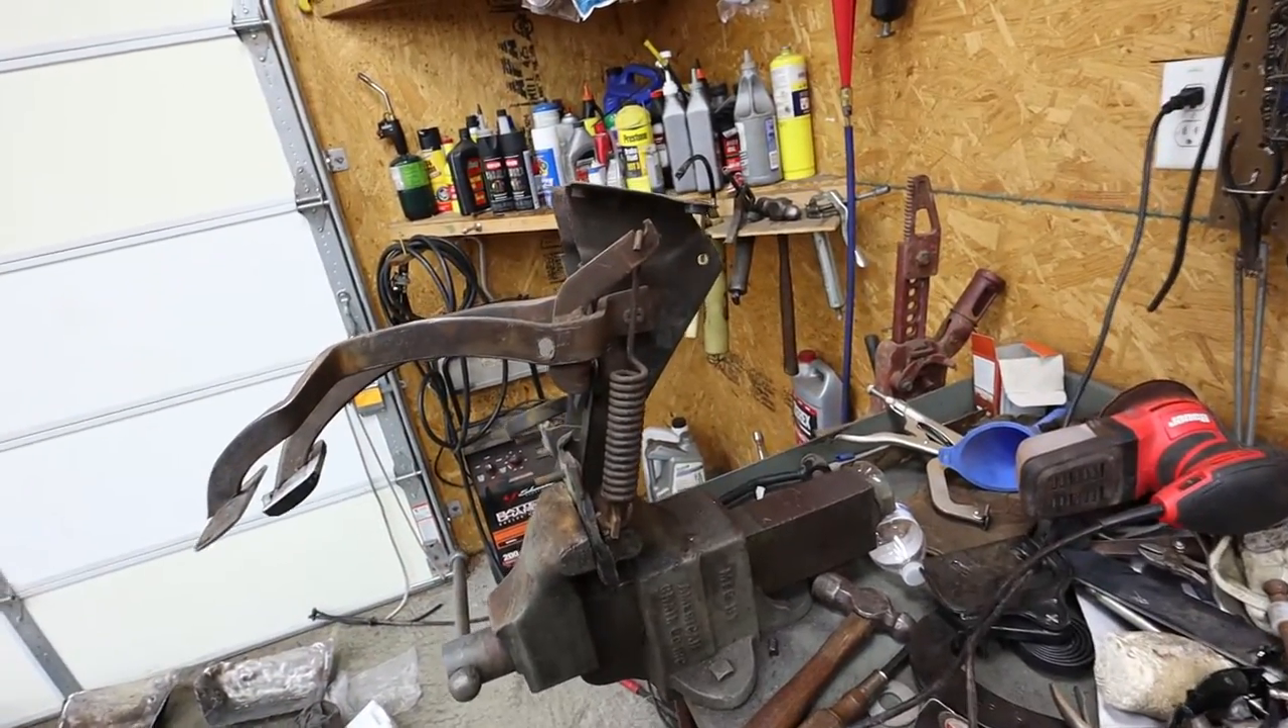So anyway so here is the clutch pedal assembly already removed from my car.